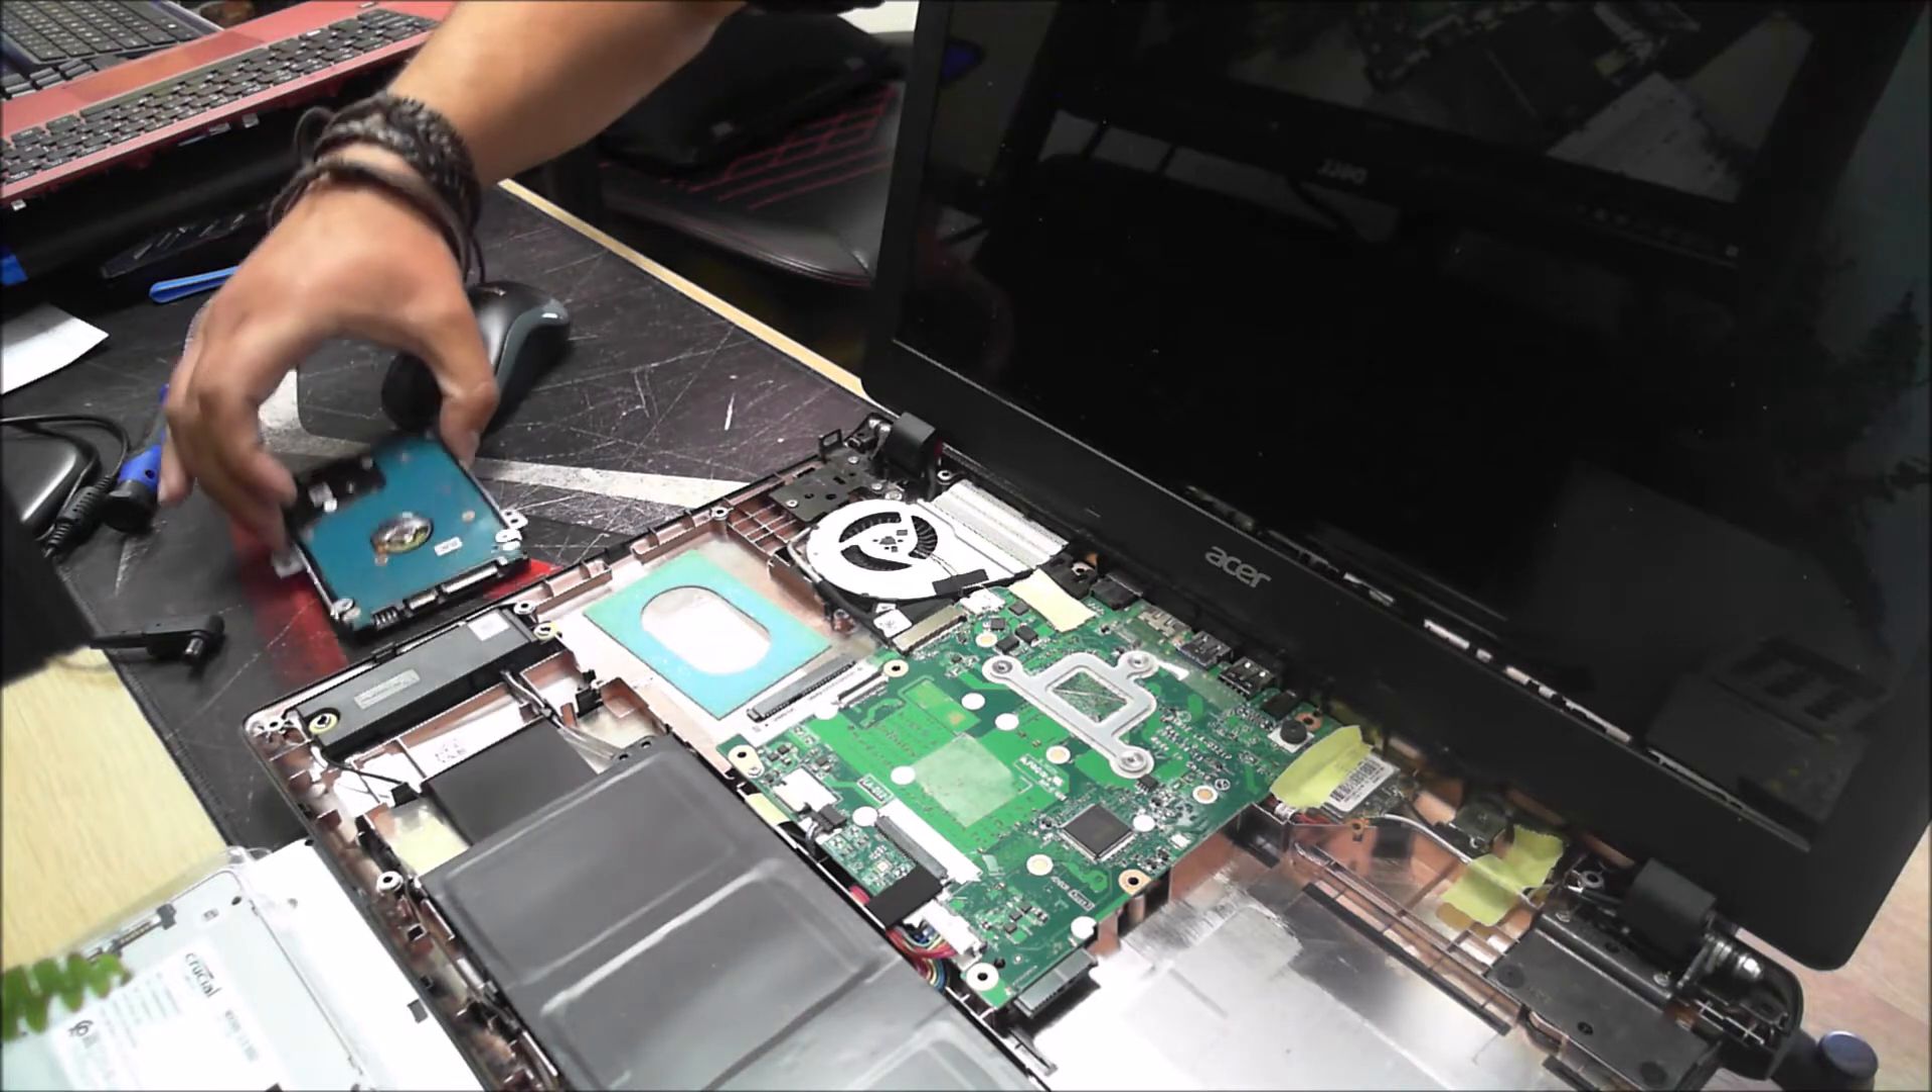So we've got the hard drive out now.